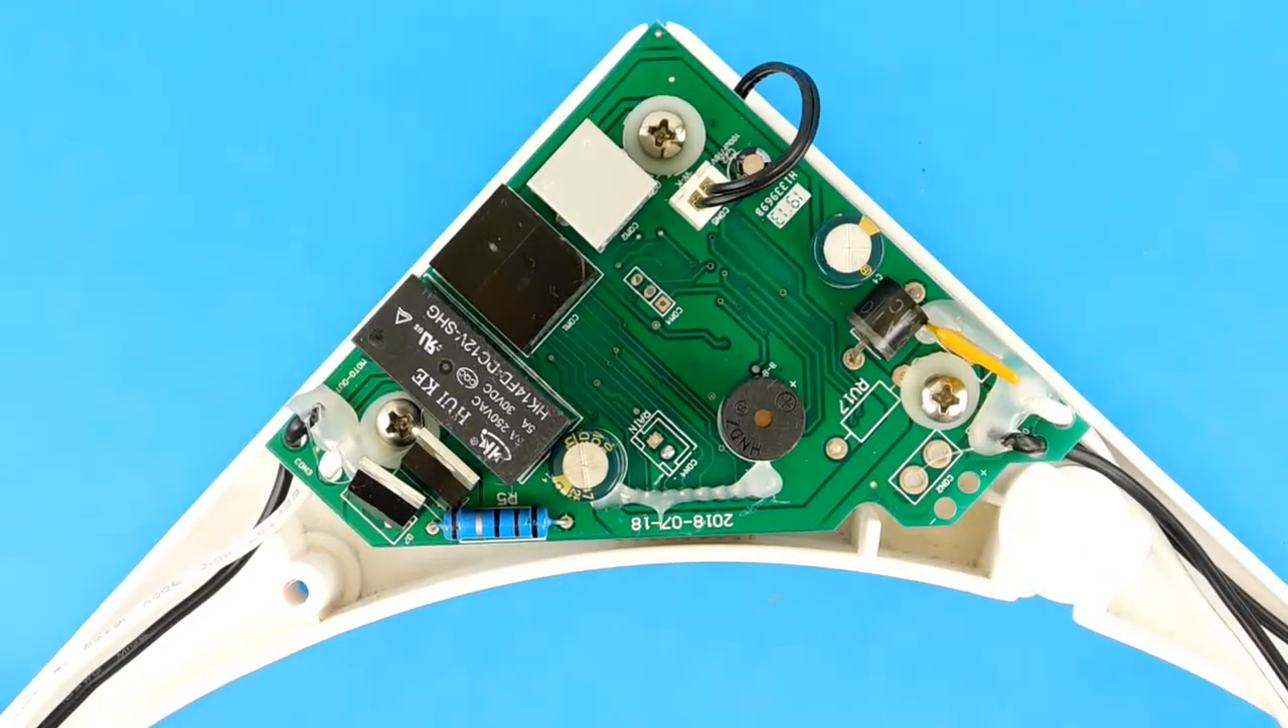The second thing I did was connect this little two conductor cable to the top of the board right there.